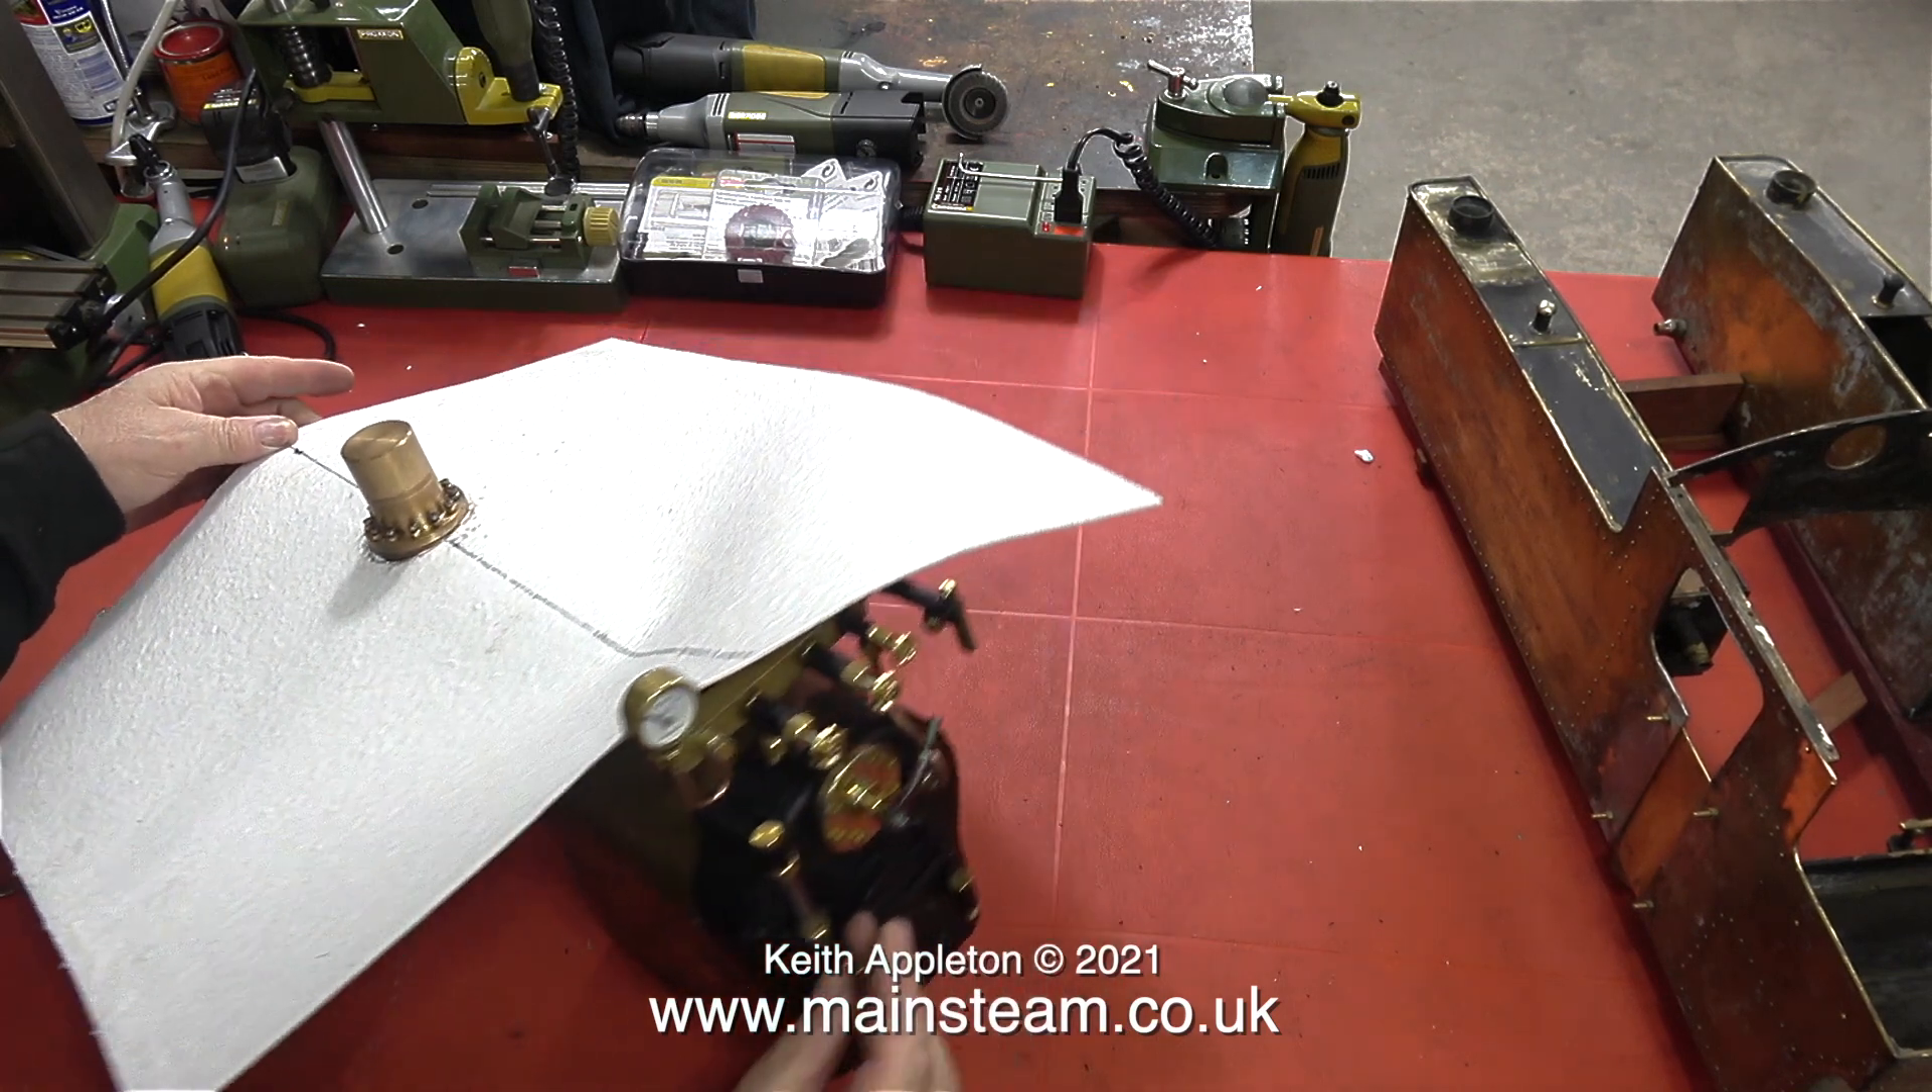I could have used a craft knife or a smaller pair of scissors, but either way I managed to cut the hole and it fits very well over the bush around the base of the steam dome.